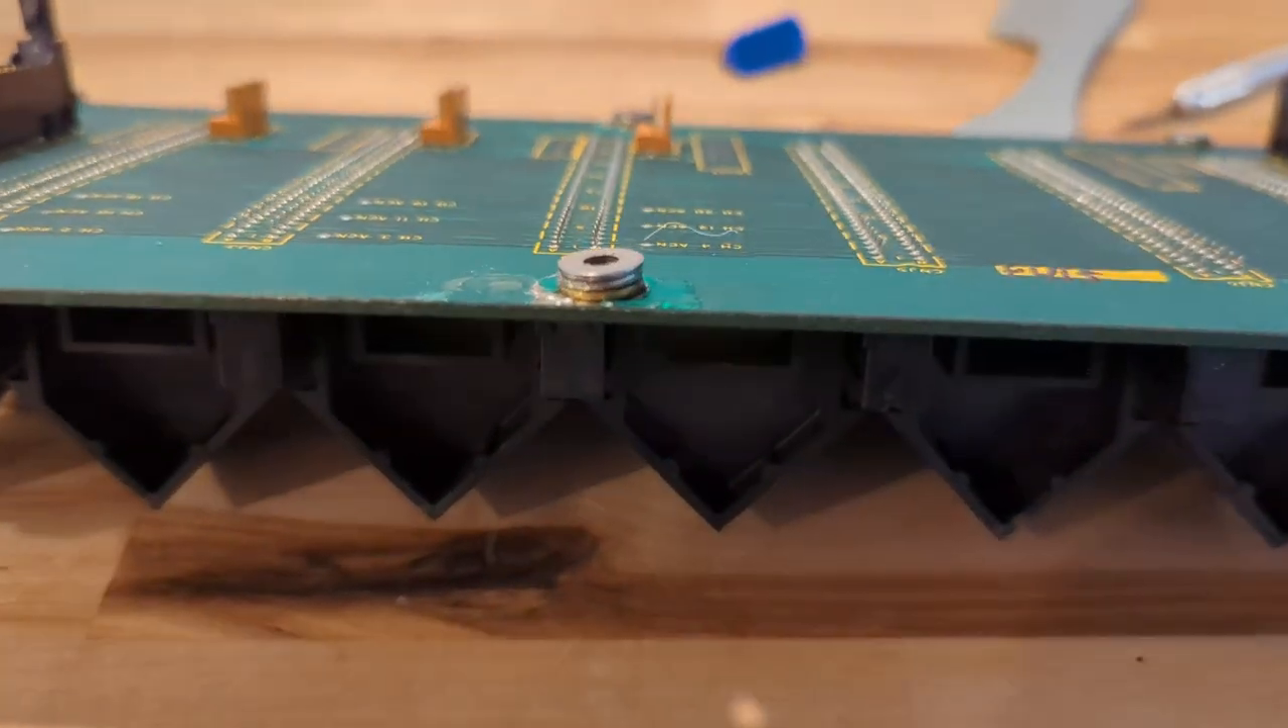So with some crazy glue and some tweezers i was able to get two layers of washers attached.